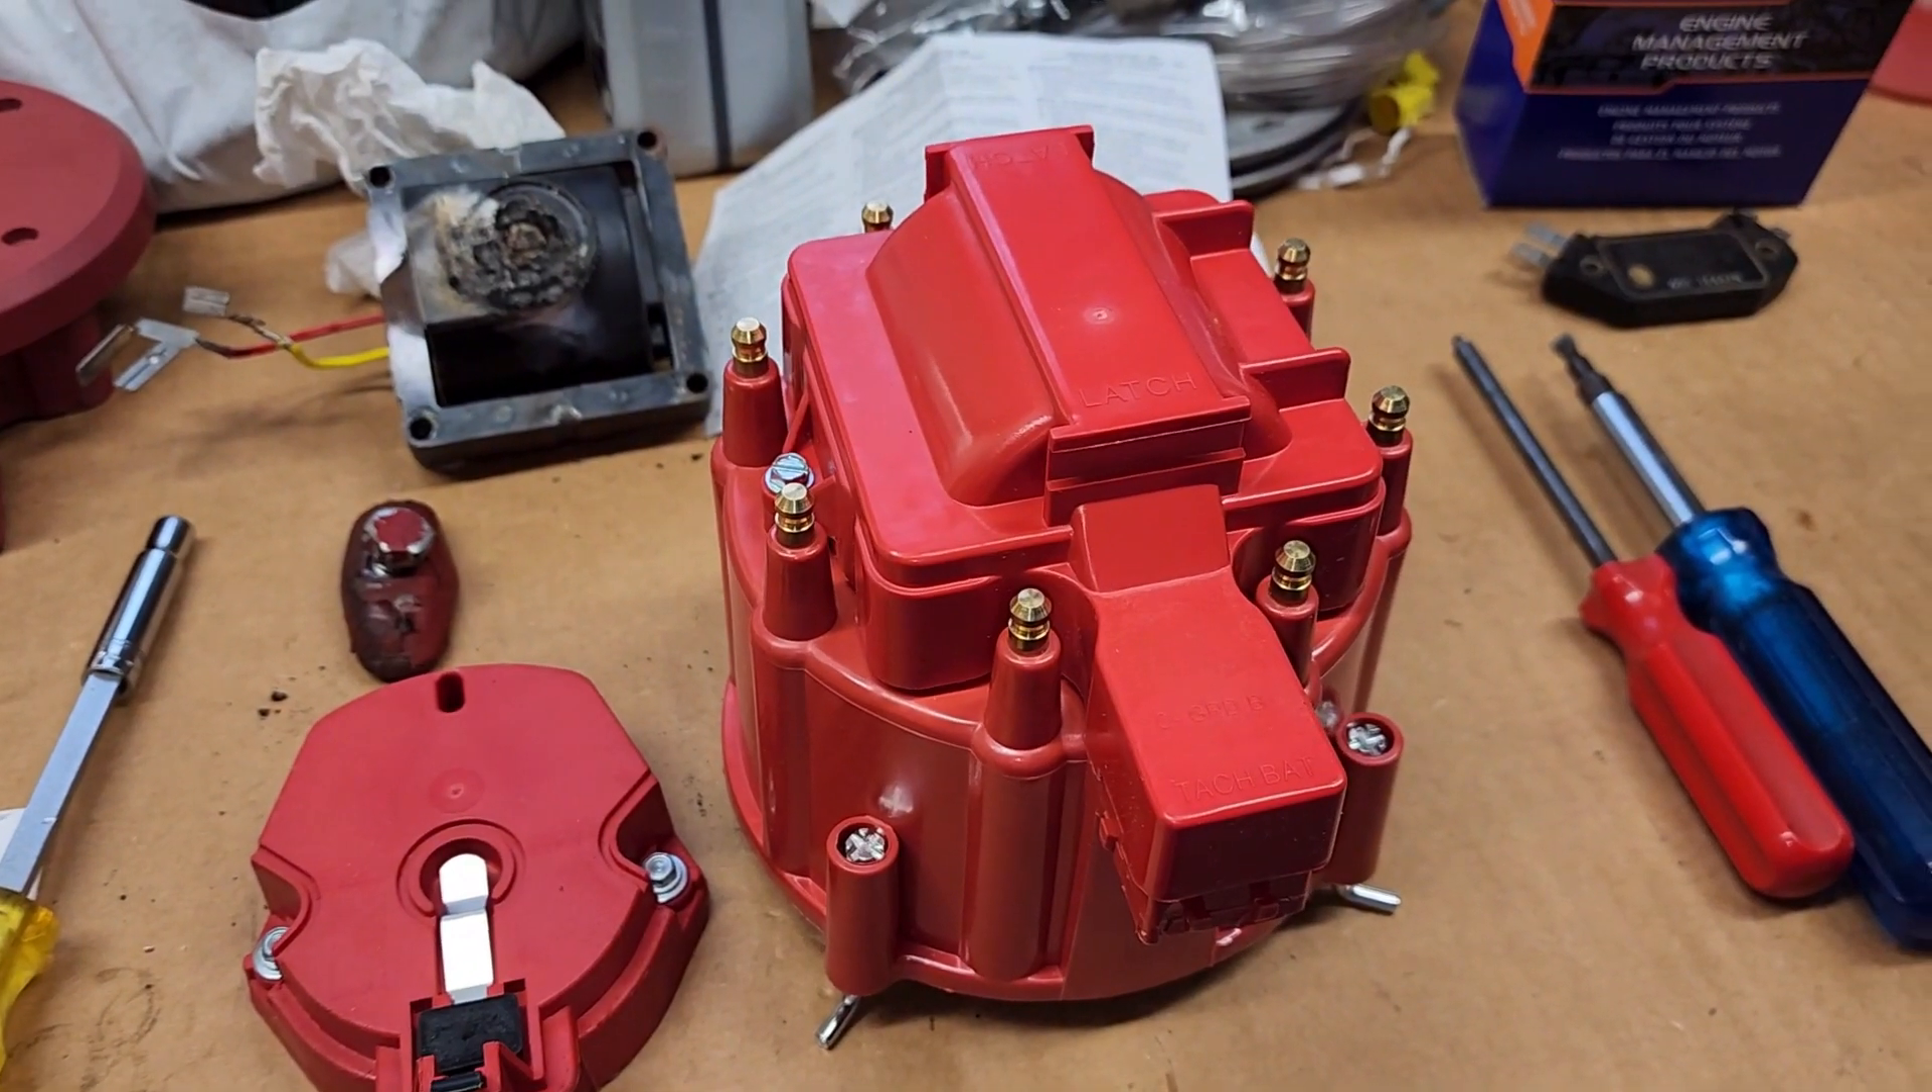Cap is put together now. Got the dust cover on there. It's ready to go.